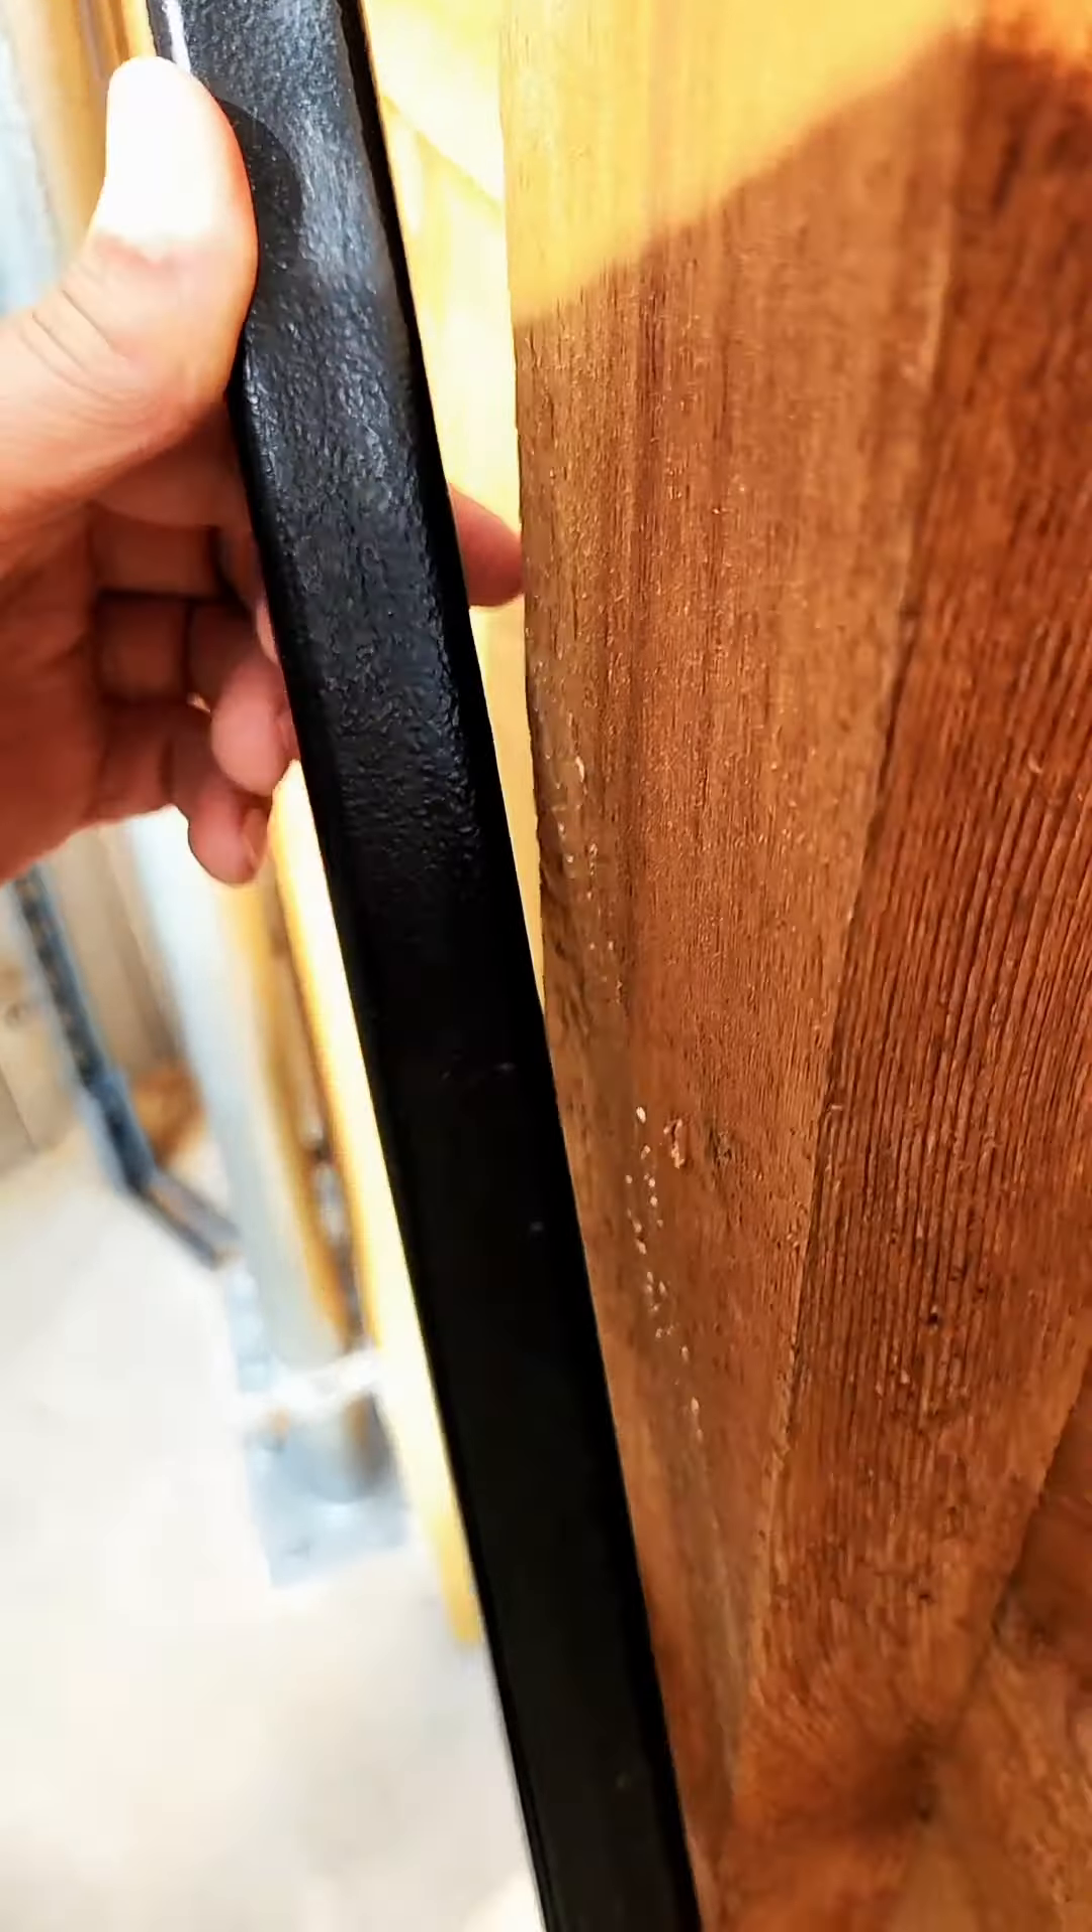So you can see down here at the bottom, we need to push that bottom side in, and I've got the gap here in the middle. I can put my pinky finger in there.